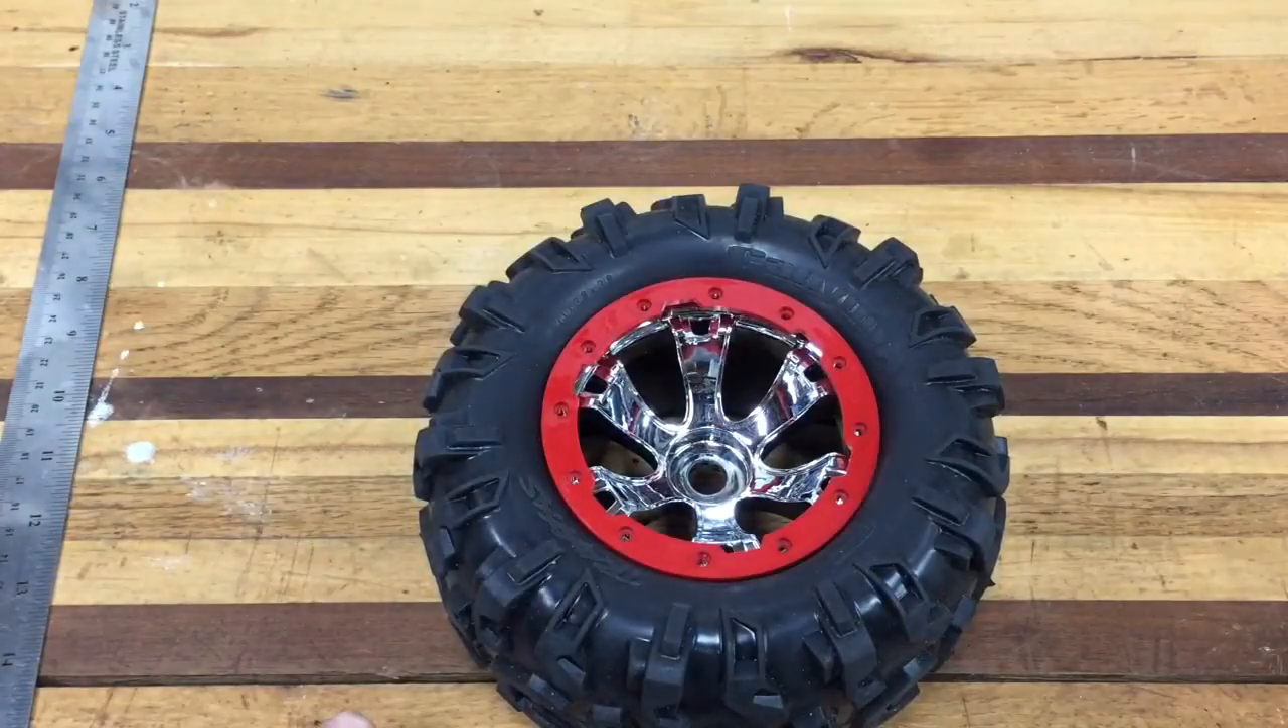All right, there's our assembled tire. Looks pretty good.